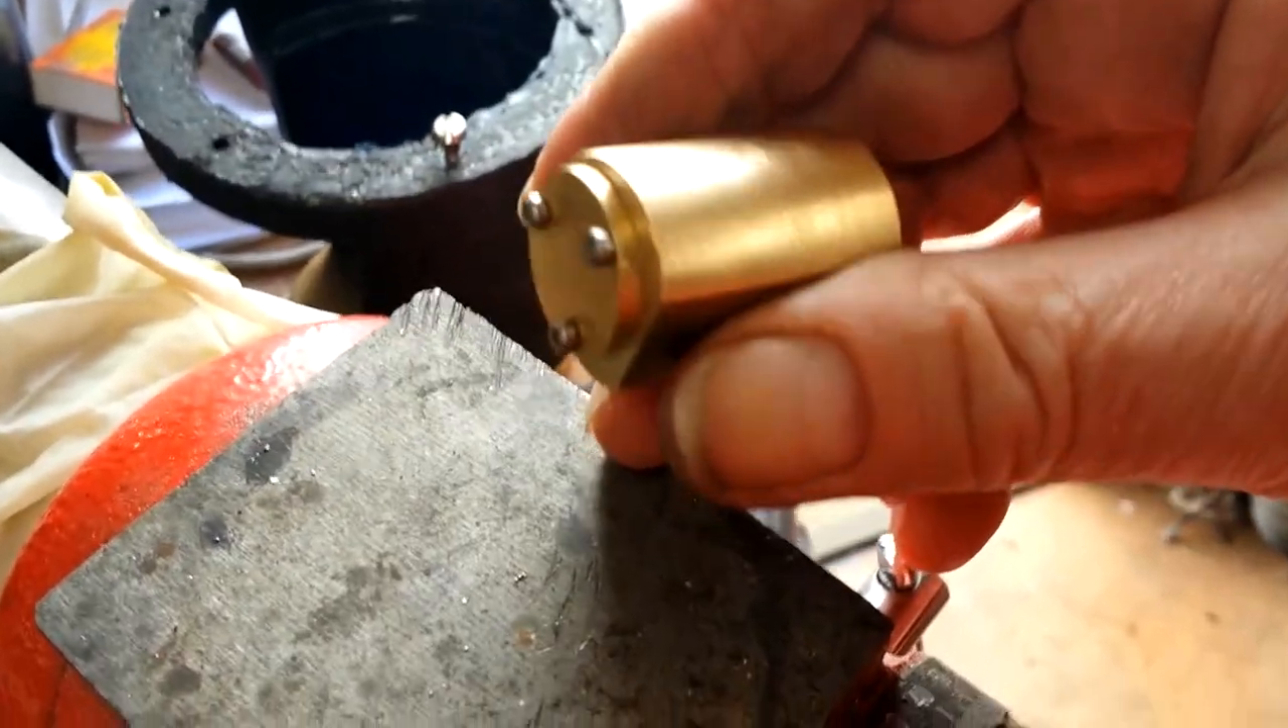So there we are, there's the cylinder with its cap screwed on in place.